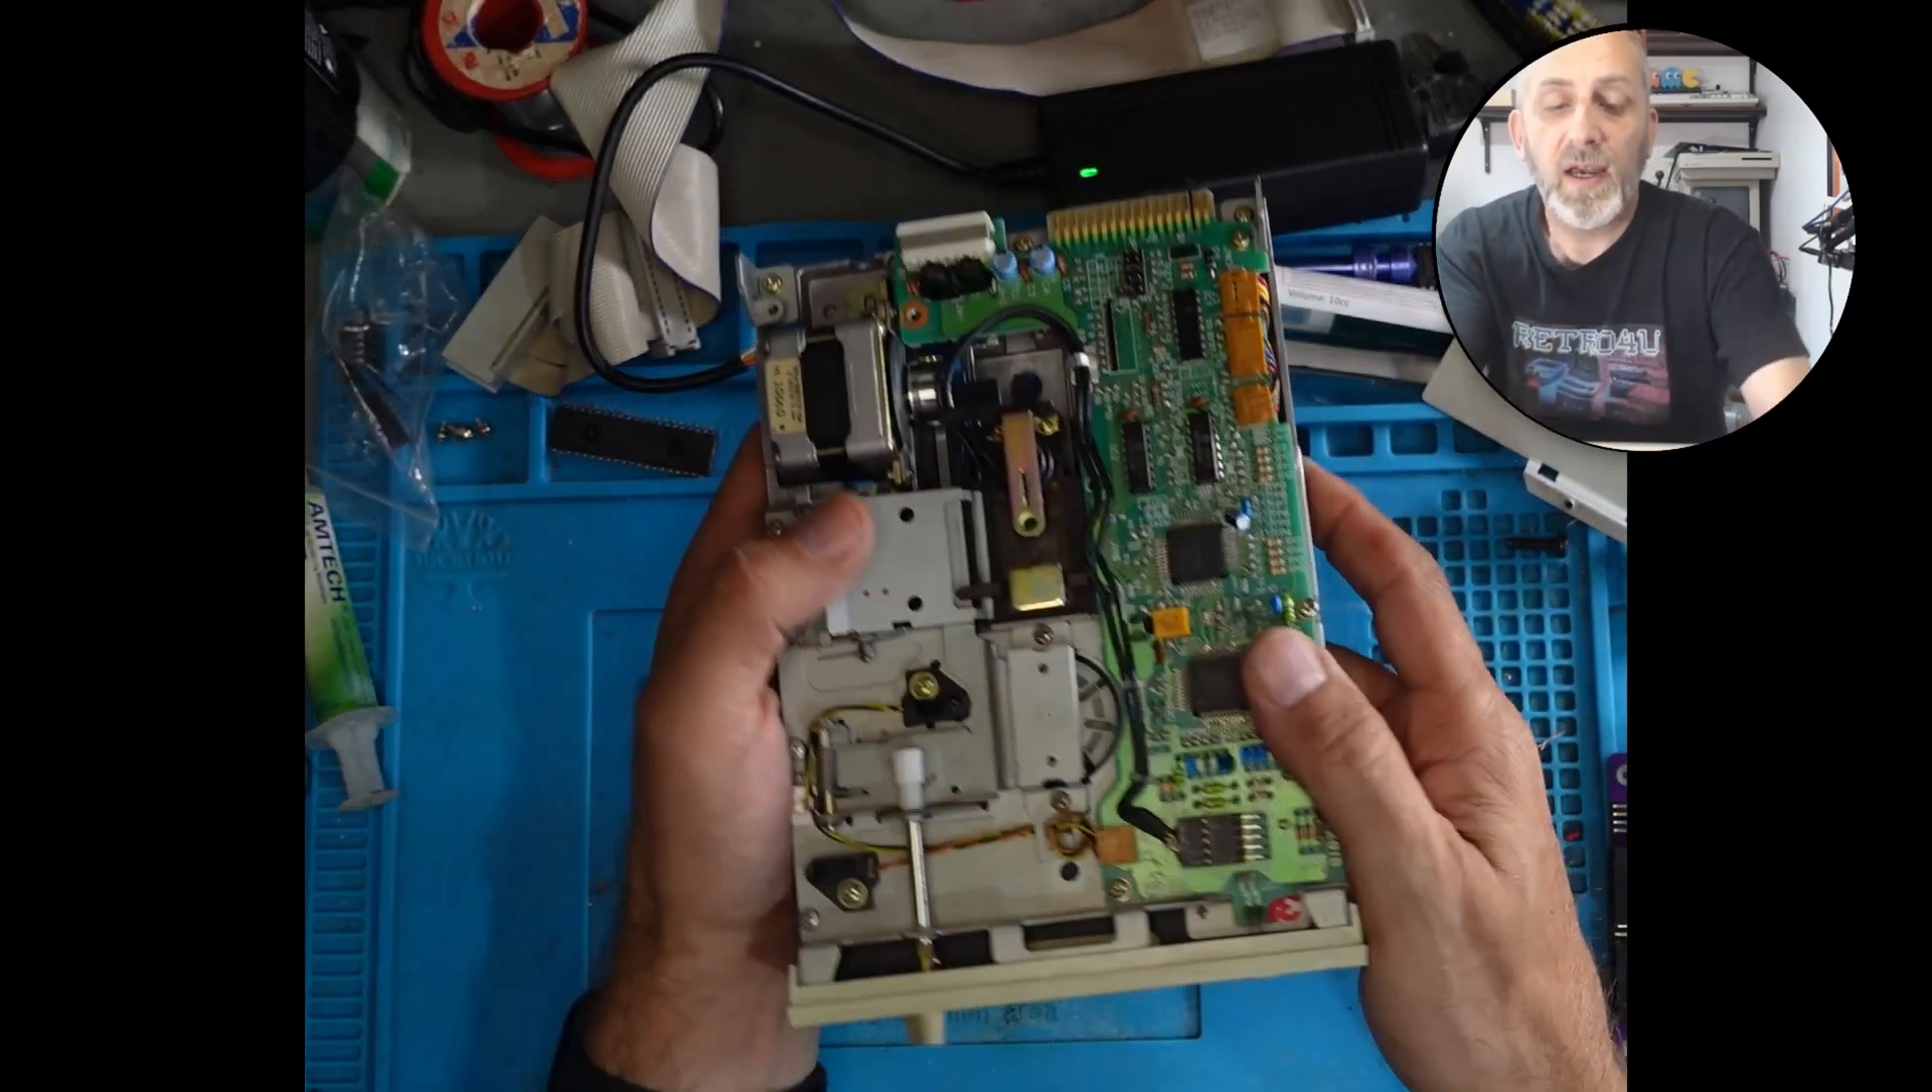So what I did now is I stripped the Amstrad down, and I removed the disk drive out the Amstrad.